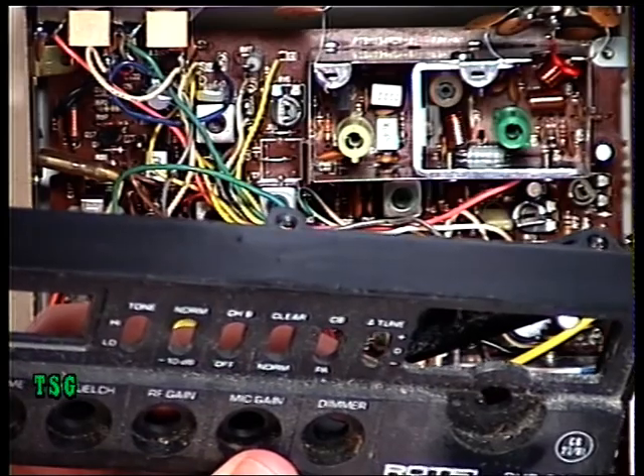I've got the front panel off this set at the moment.